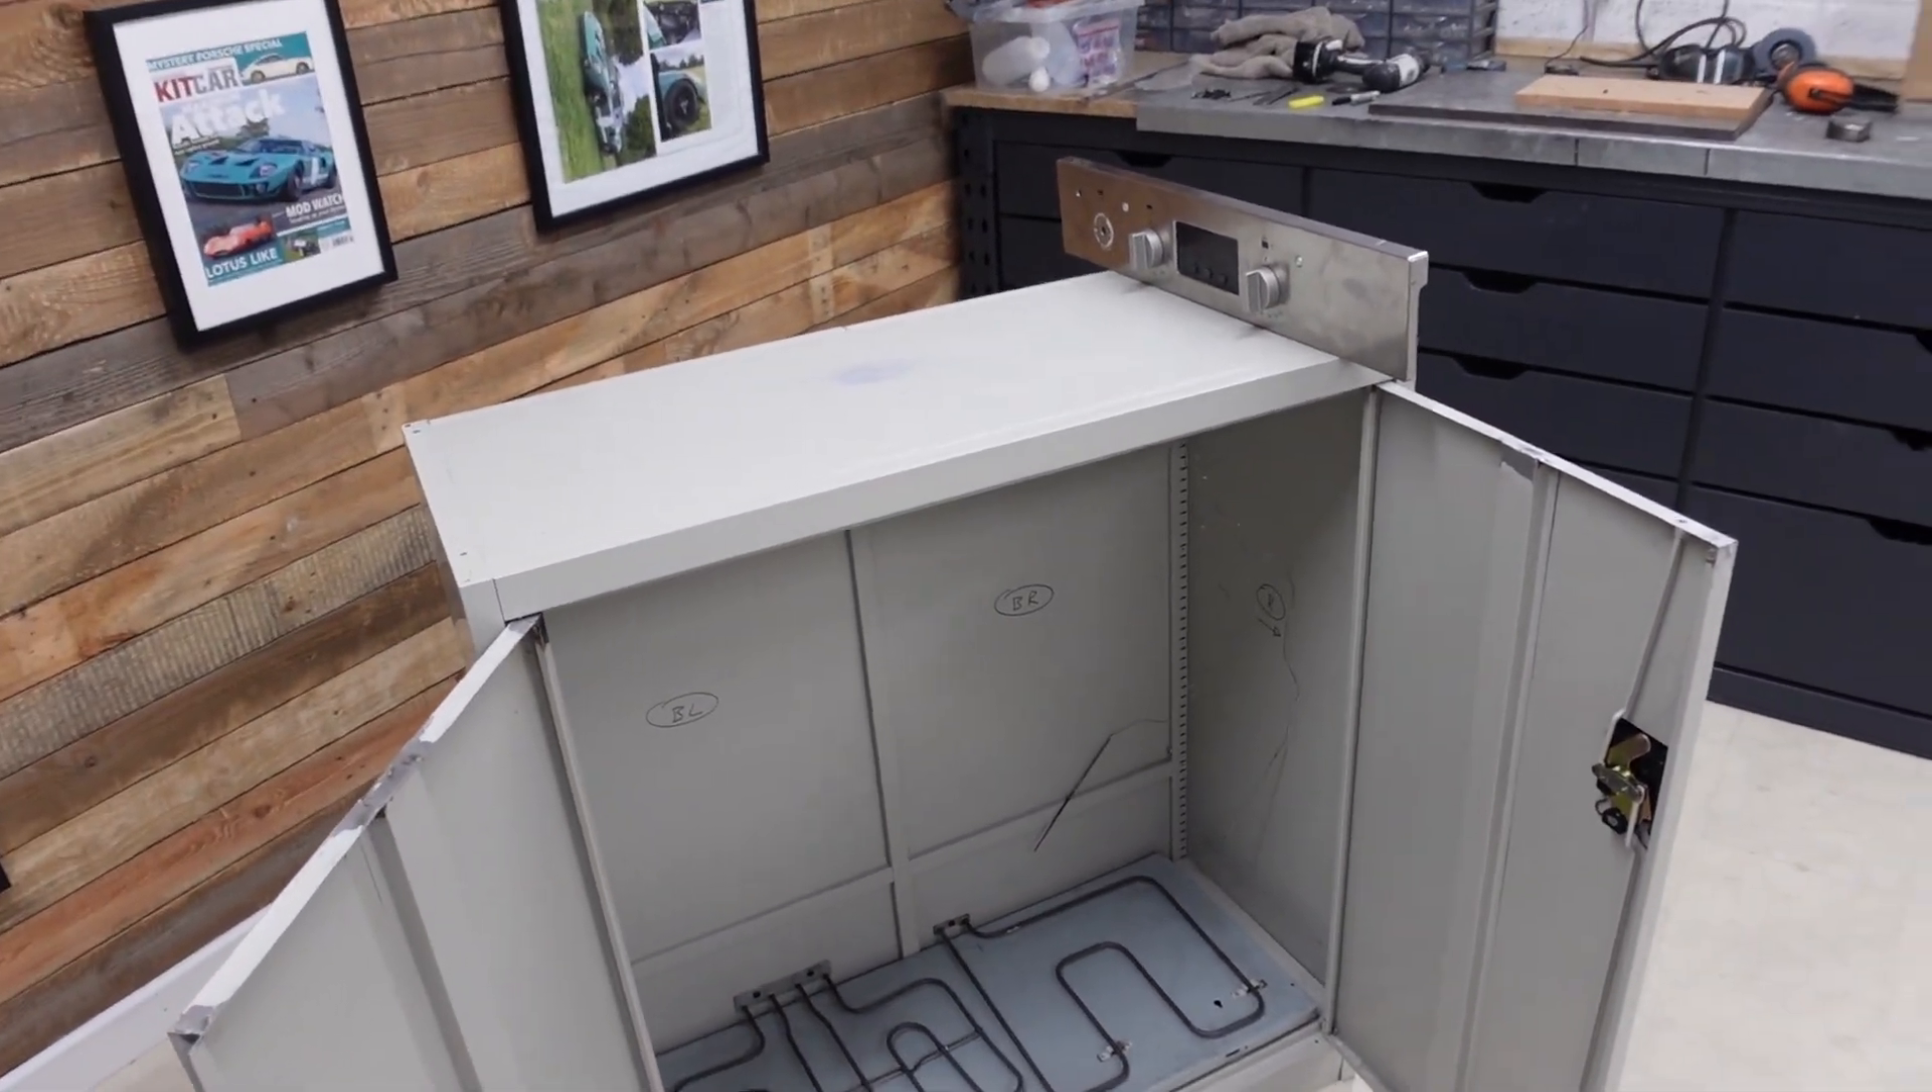Um you can see here i've just got the main fascia plate just sat on top of the cupboard.